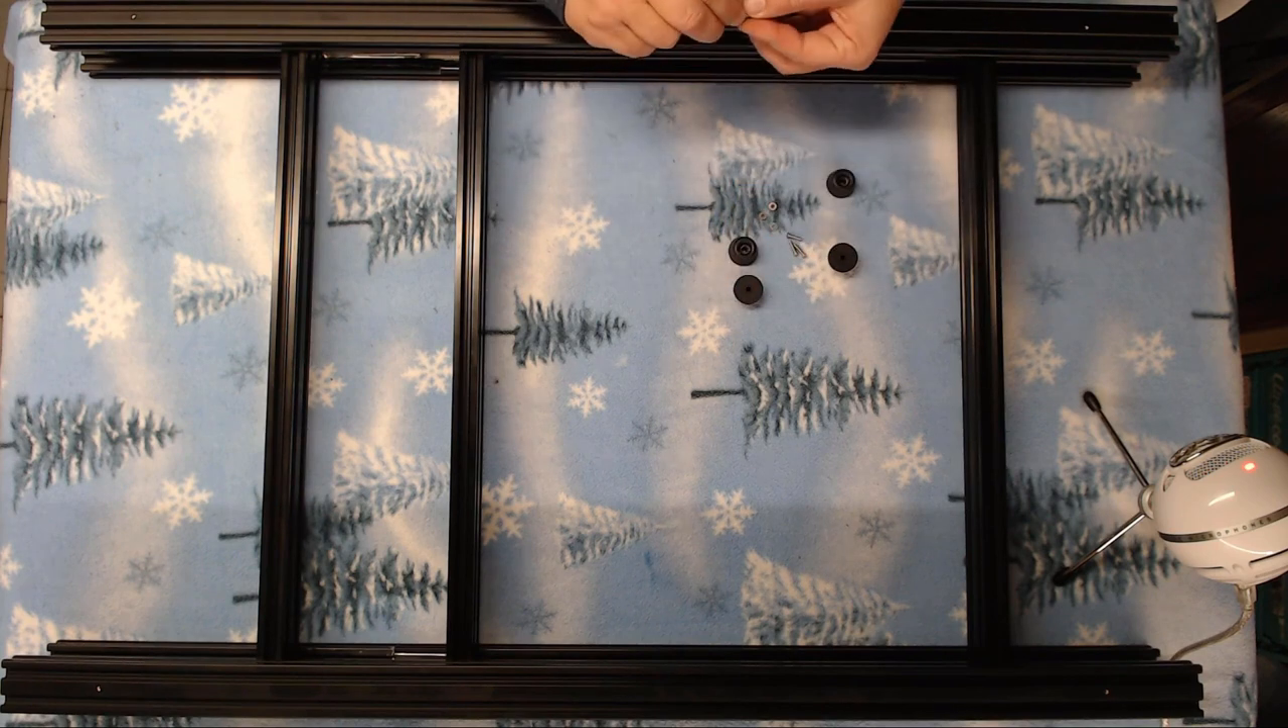All right, so the last thing we need to do on the main bottom framework here is we need to install our rubber bumpers for feet or whatever you would like to call them.